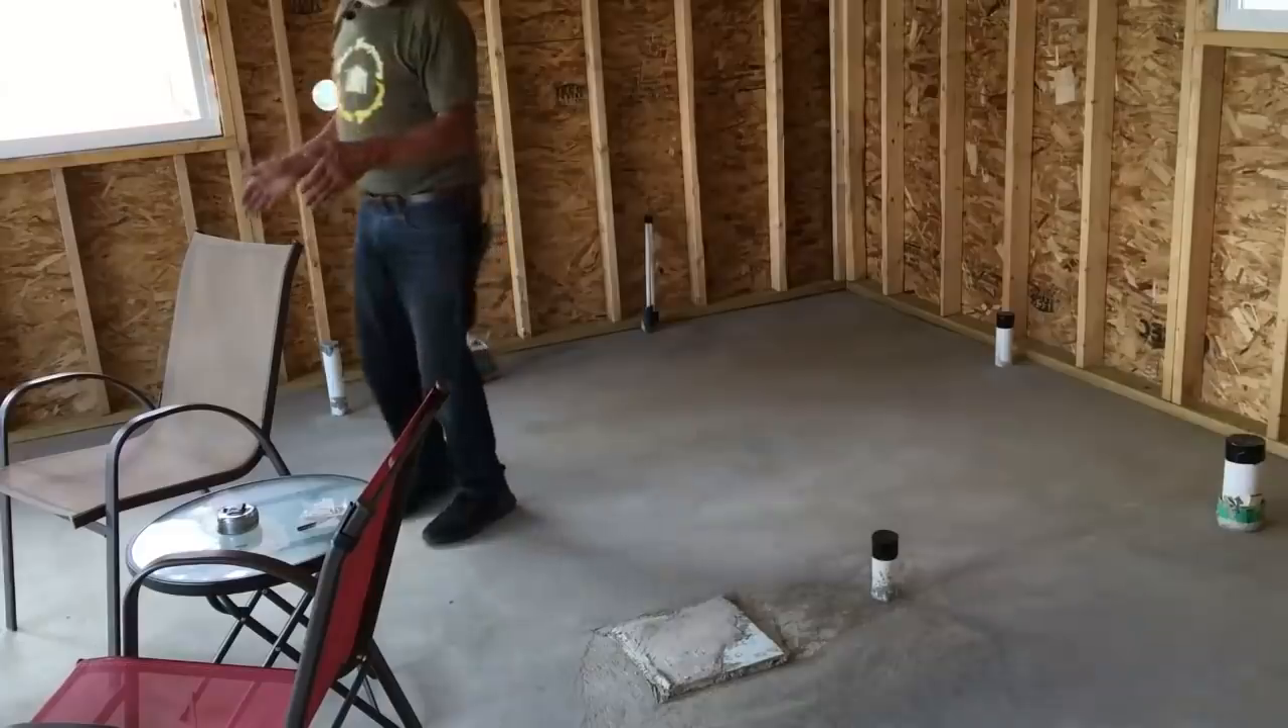You can see all the plumbing is roughed in.